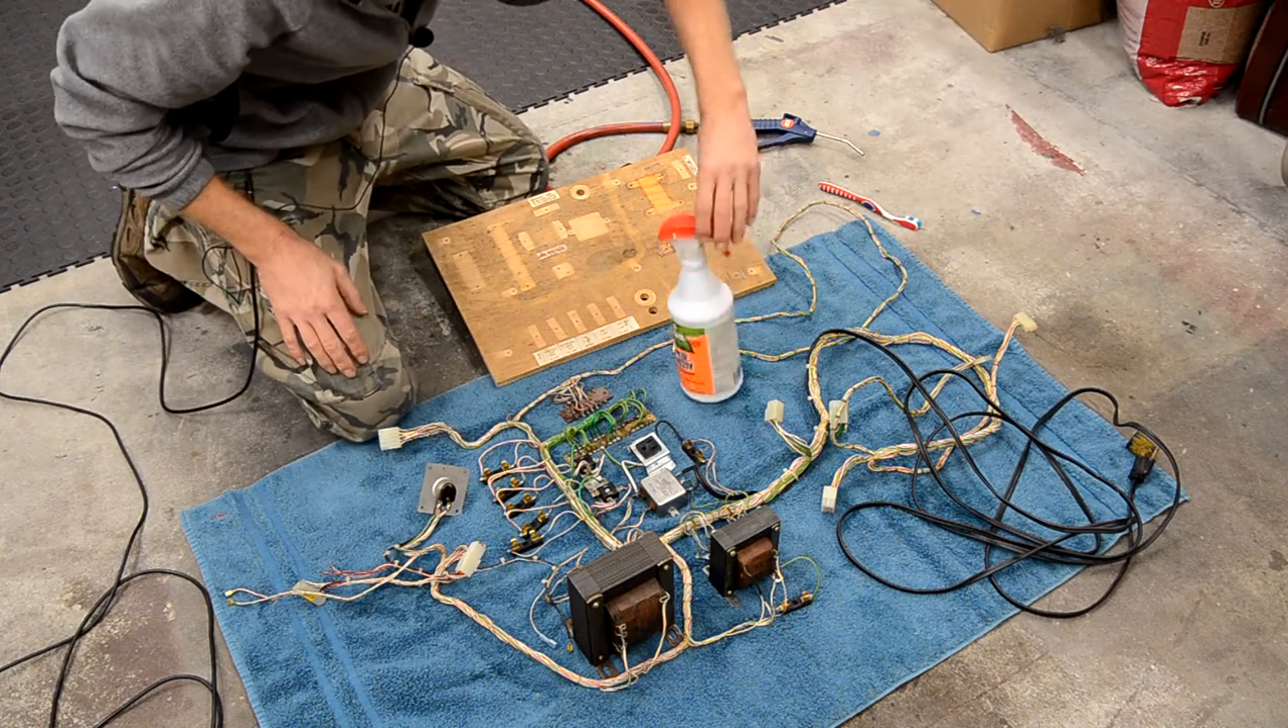I removed all the electronics from the power board.